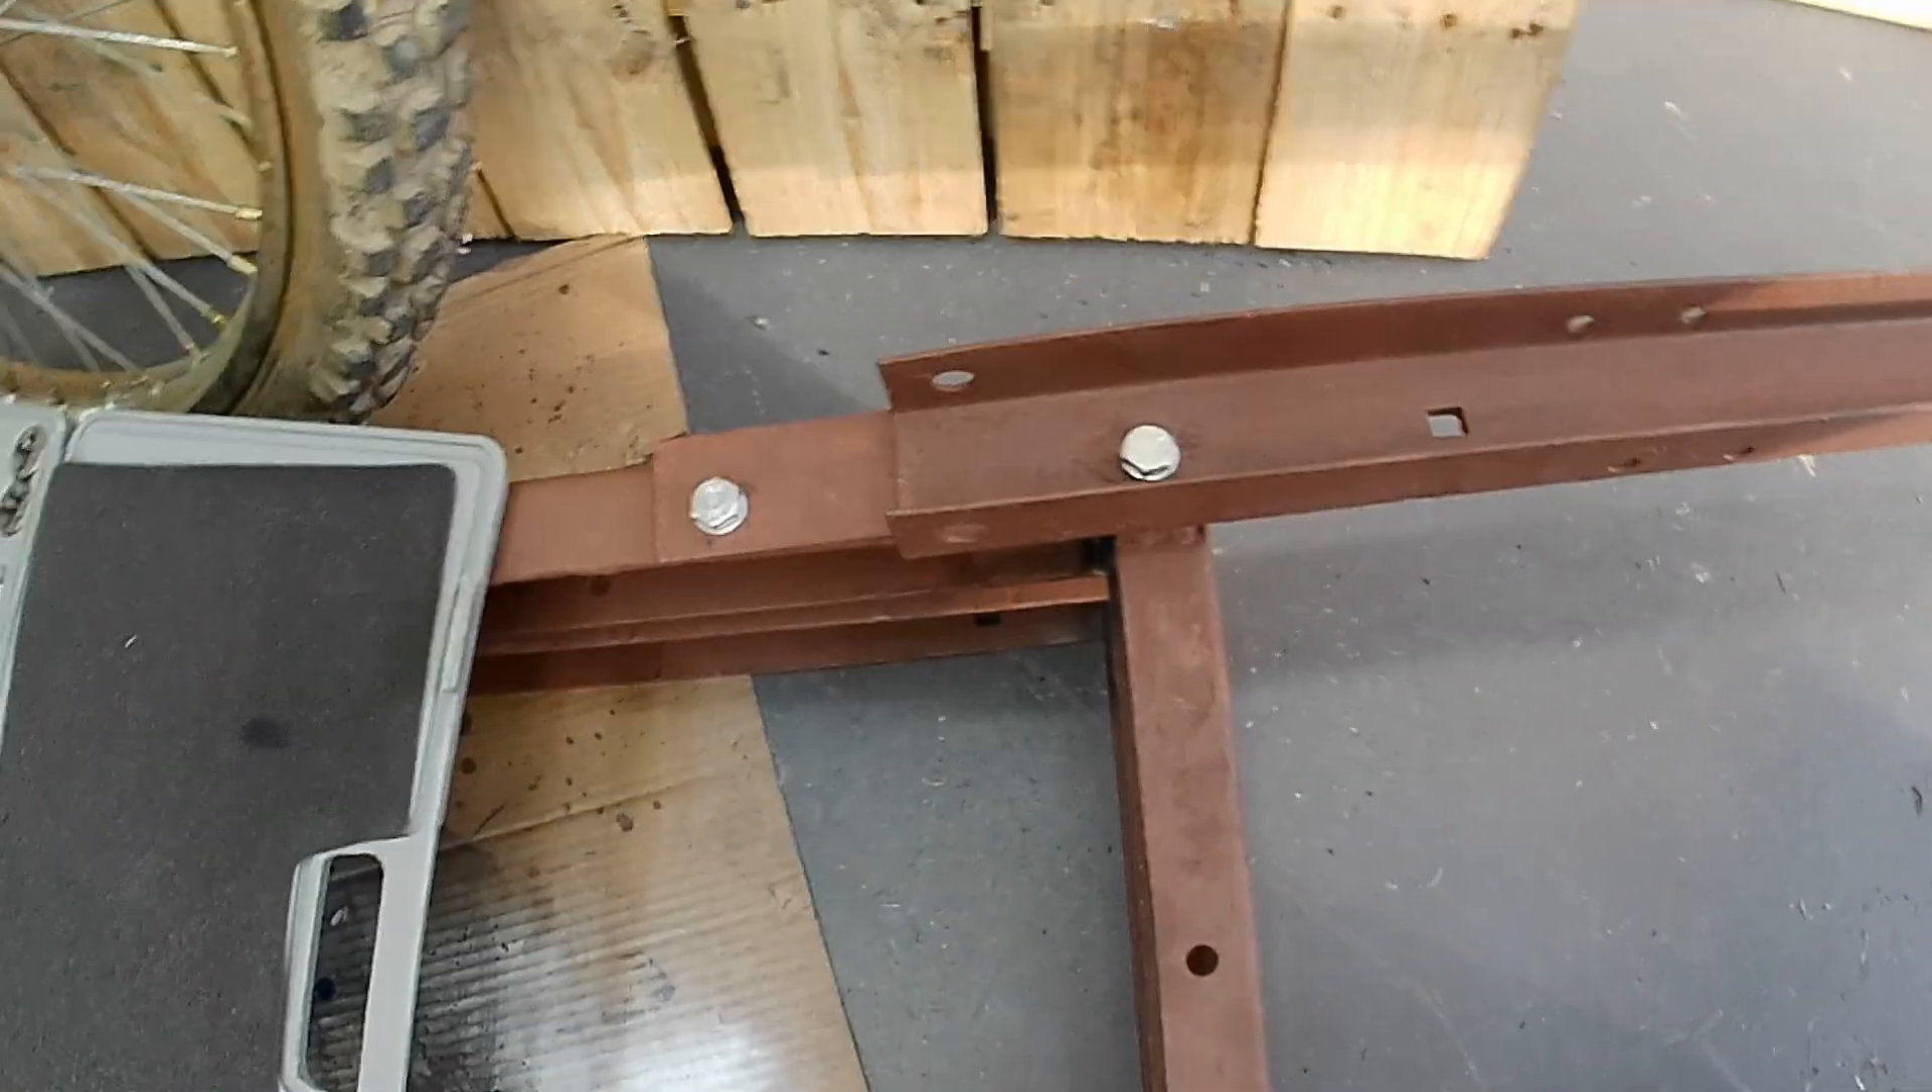Alright we got the new bolts in there.